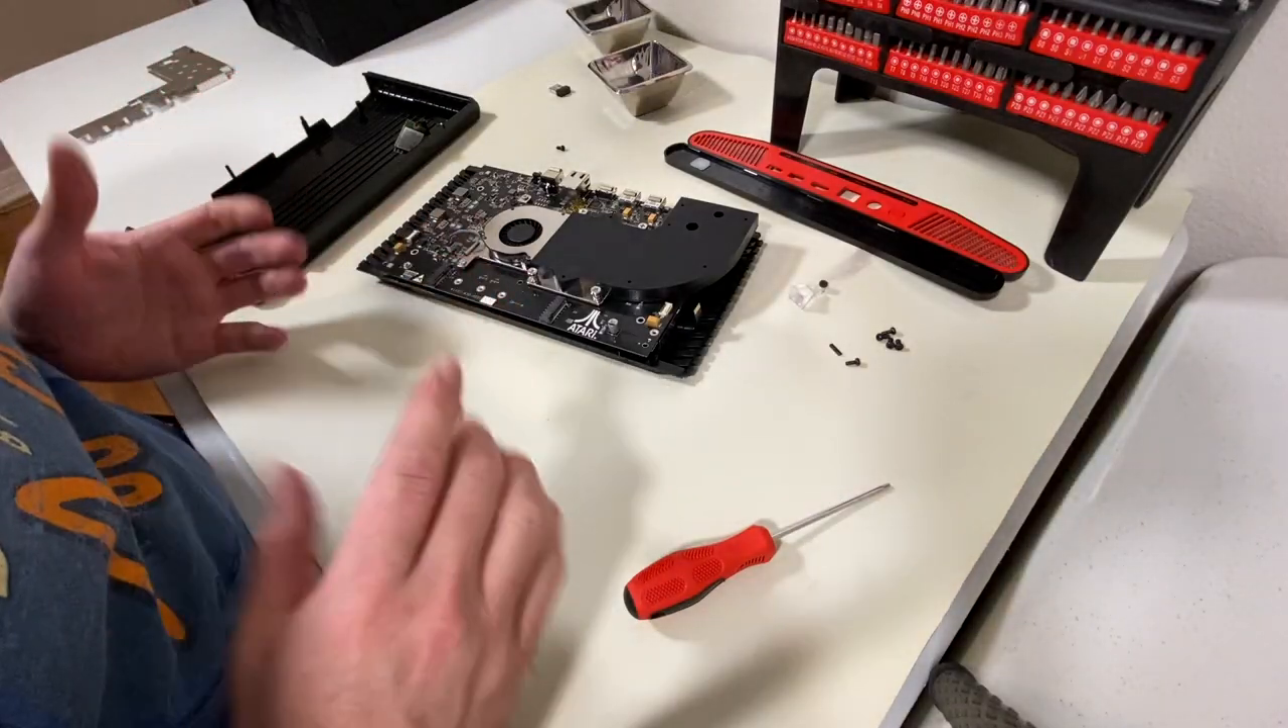So we've taken apart the VCS.